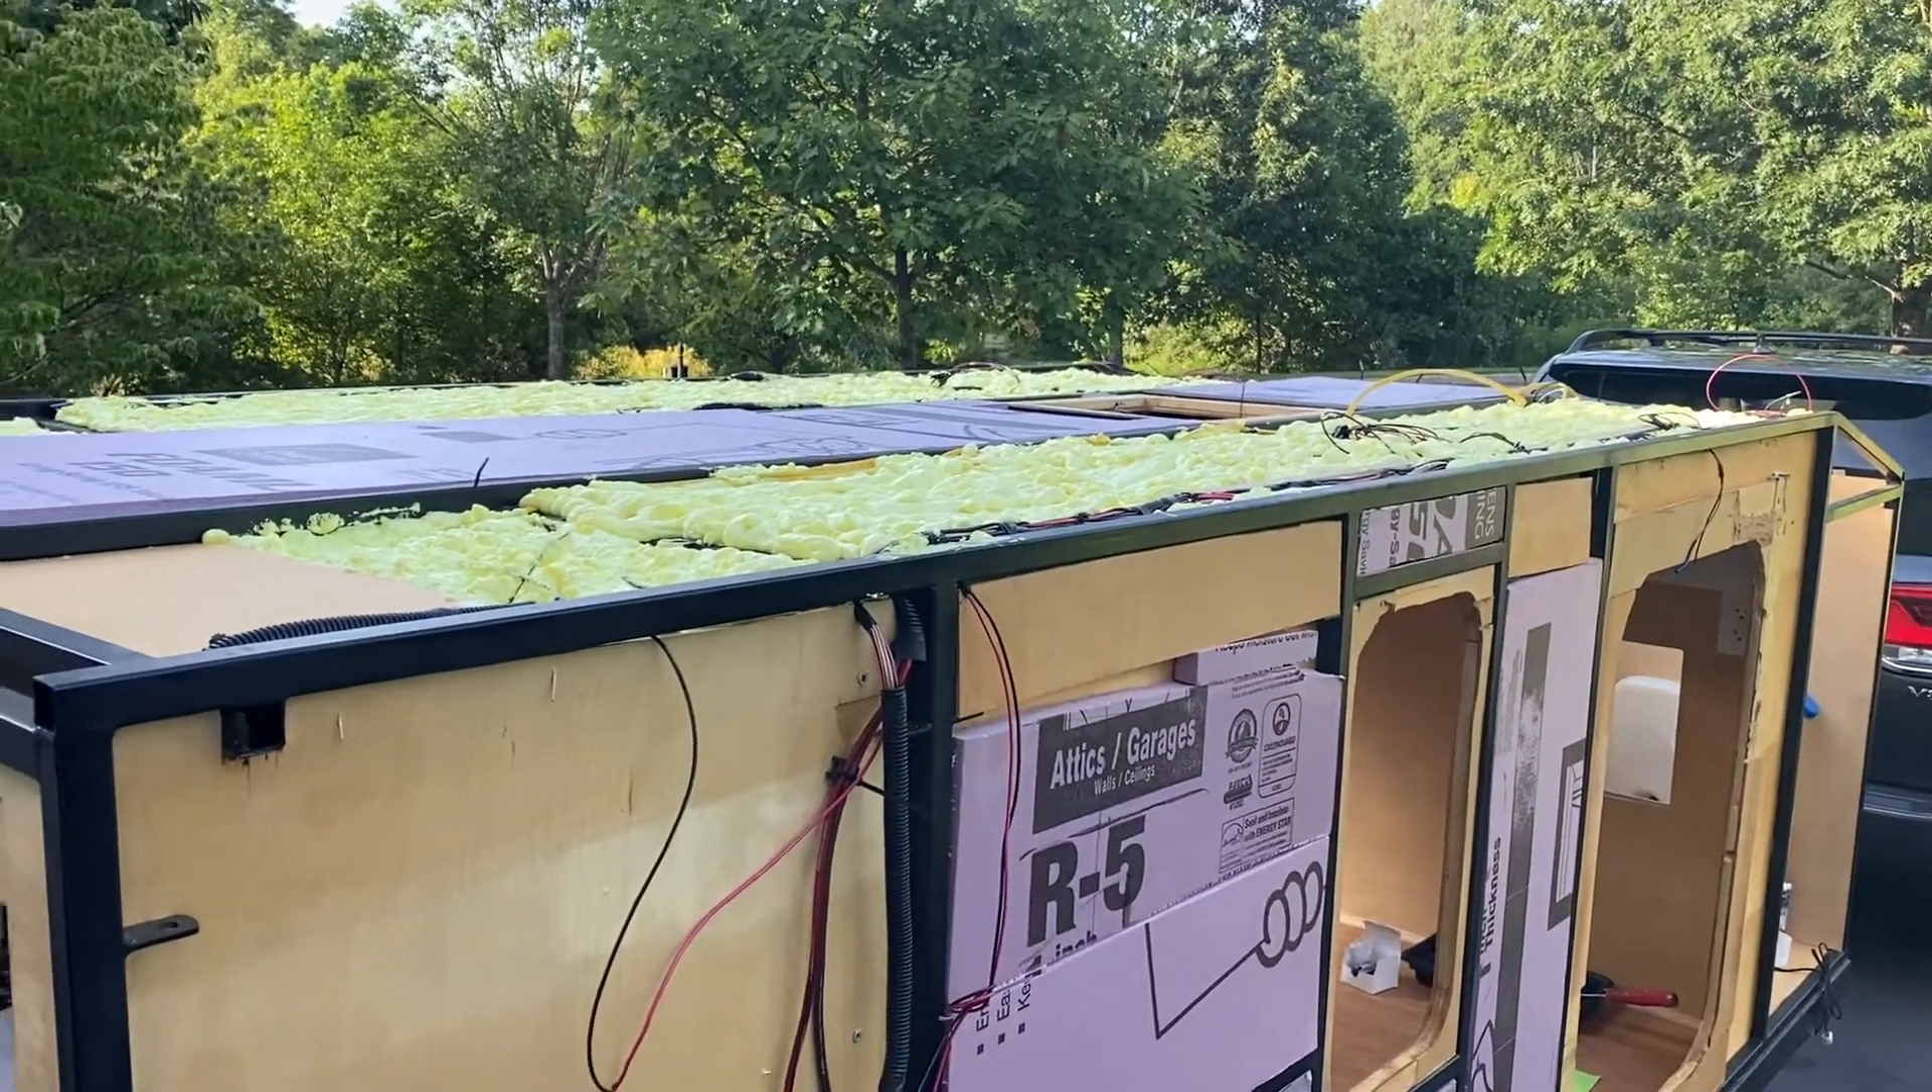Oh, and then I ran, I put insulation board on the top middle, but because I had all the wires and everything else, I put foam insulation on the top.